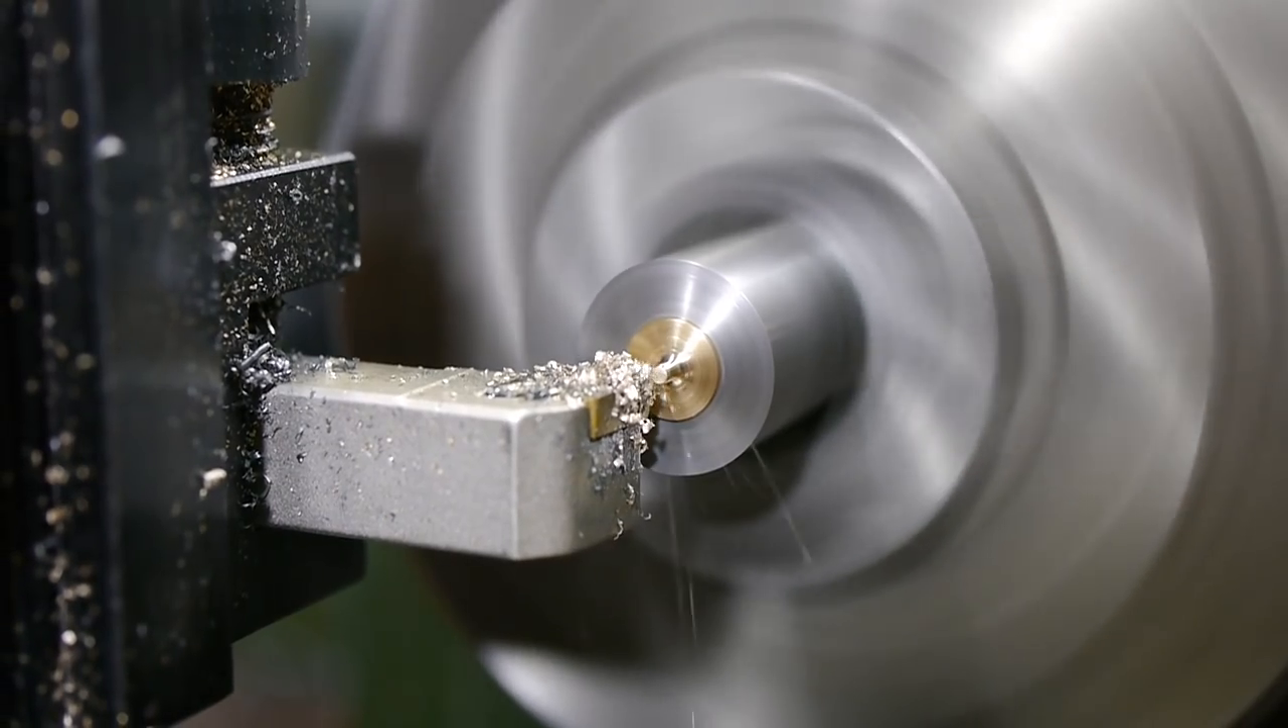Here you can see the brass plug pressed in to repair the over sized hole.